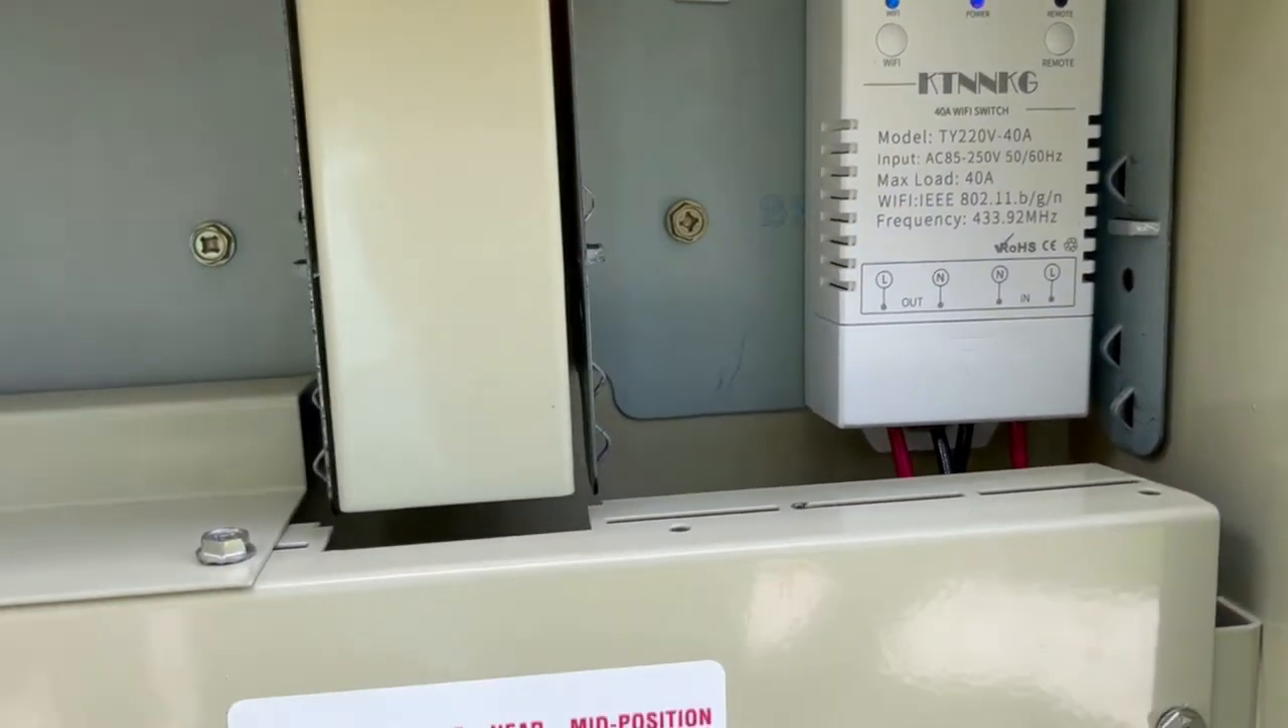I got the digital smart timer installed.